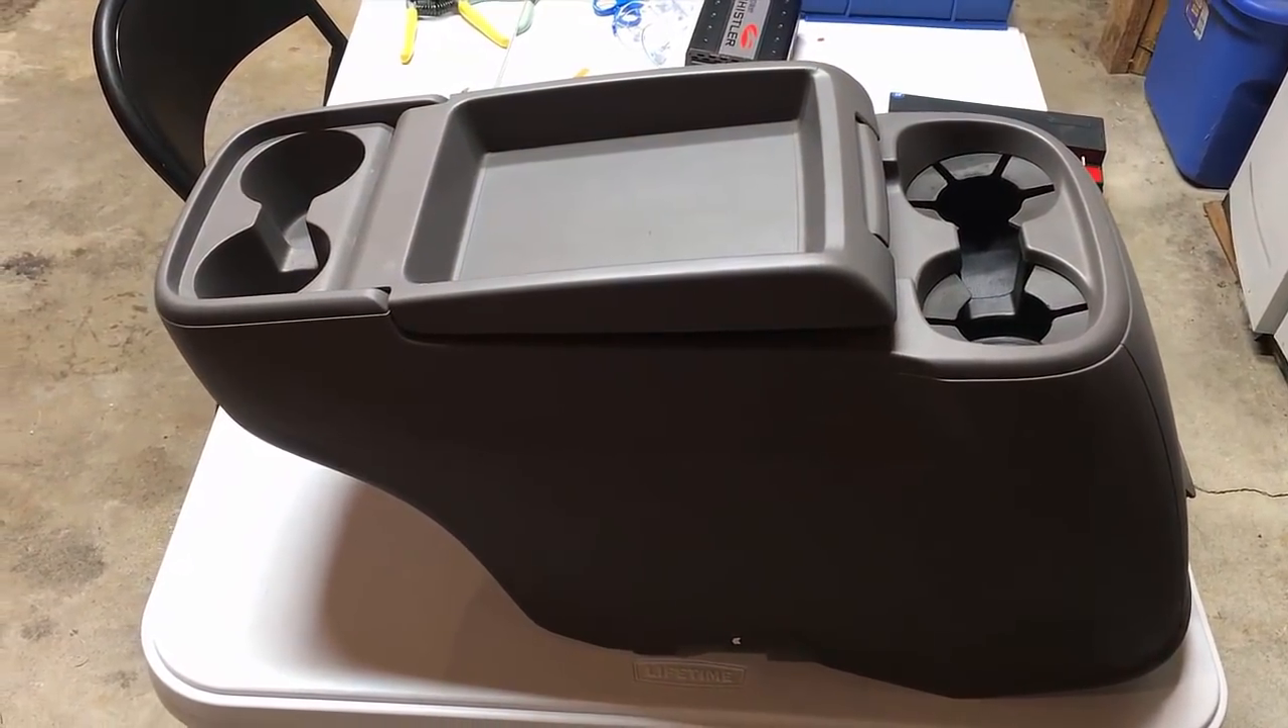I've removed the console from my Odyssey.